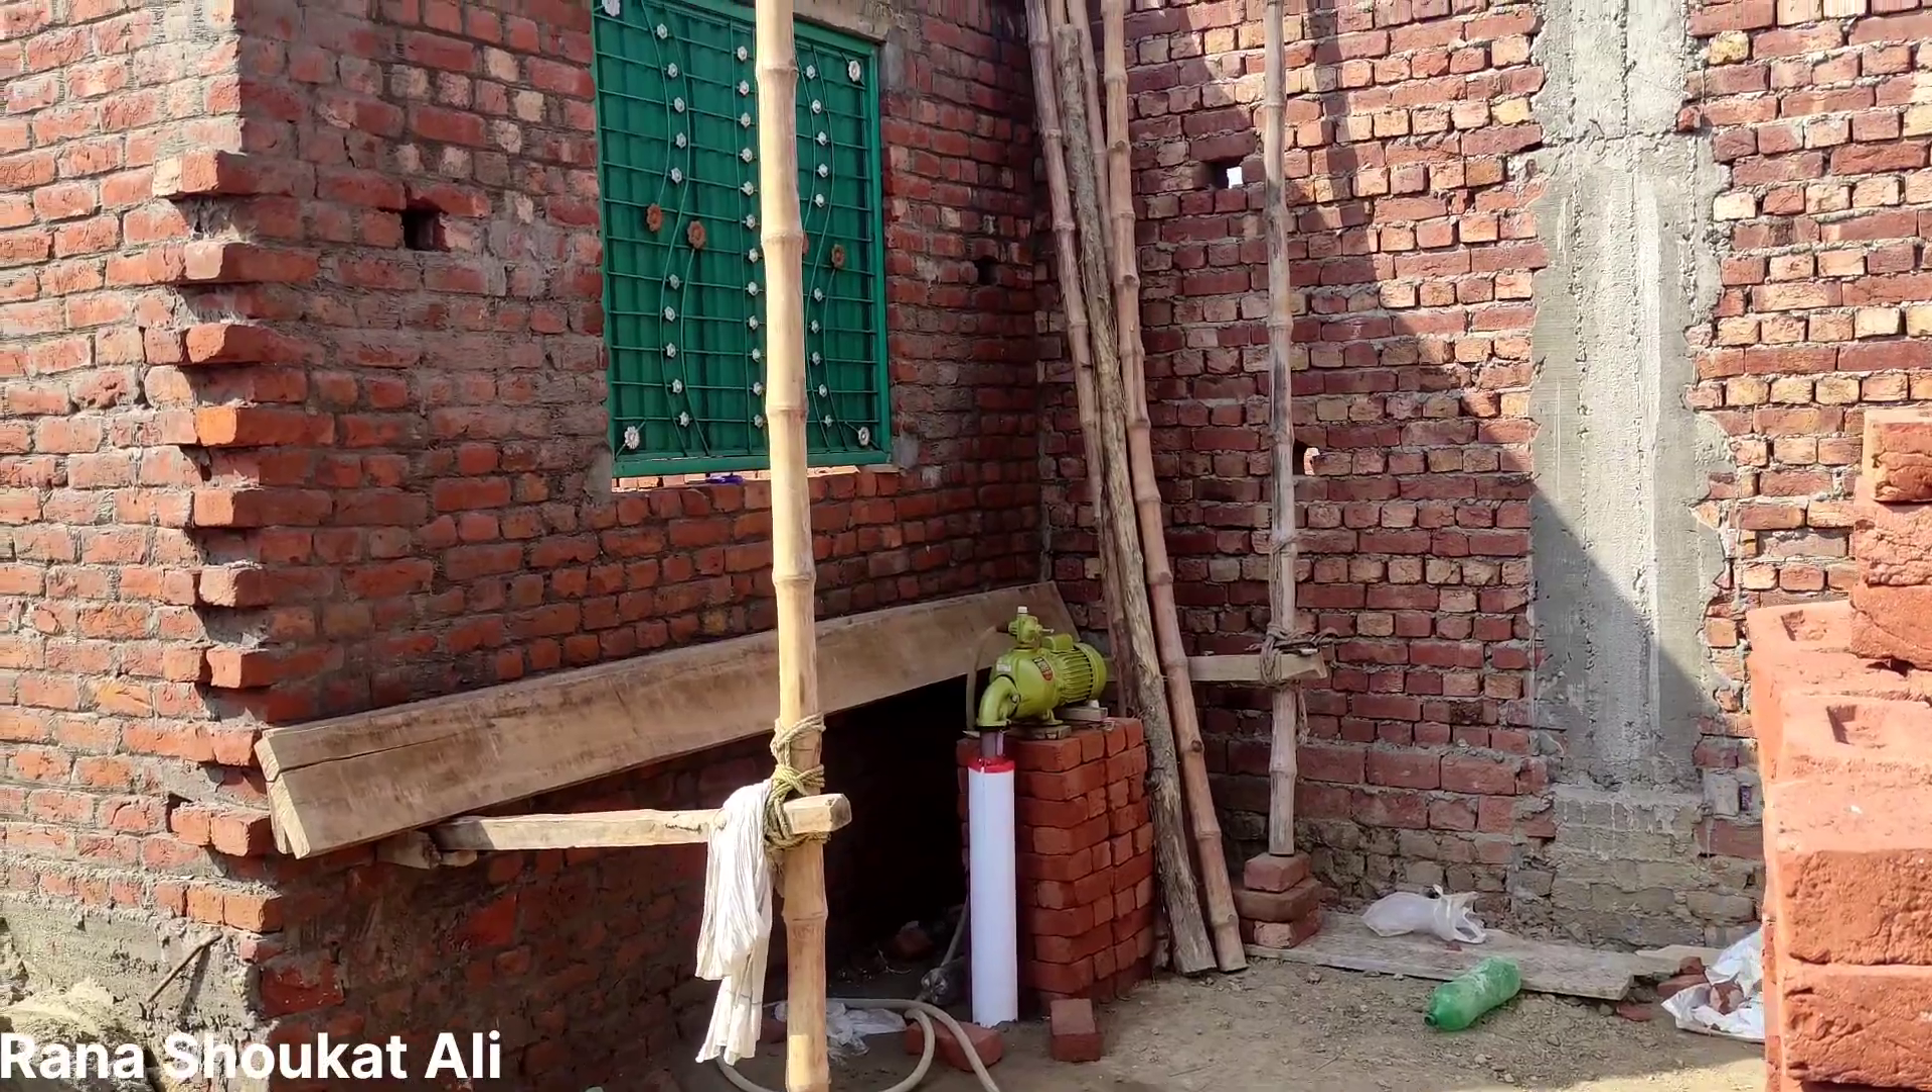یہ والی جو کھڑکی ہے یہ لگ گئی تھی۔